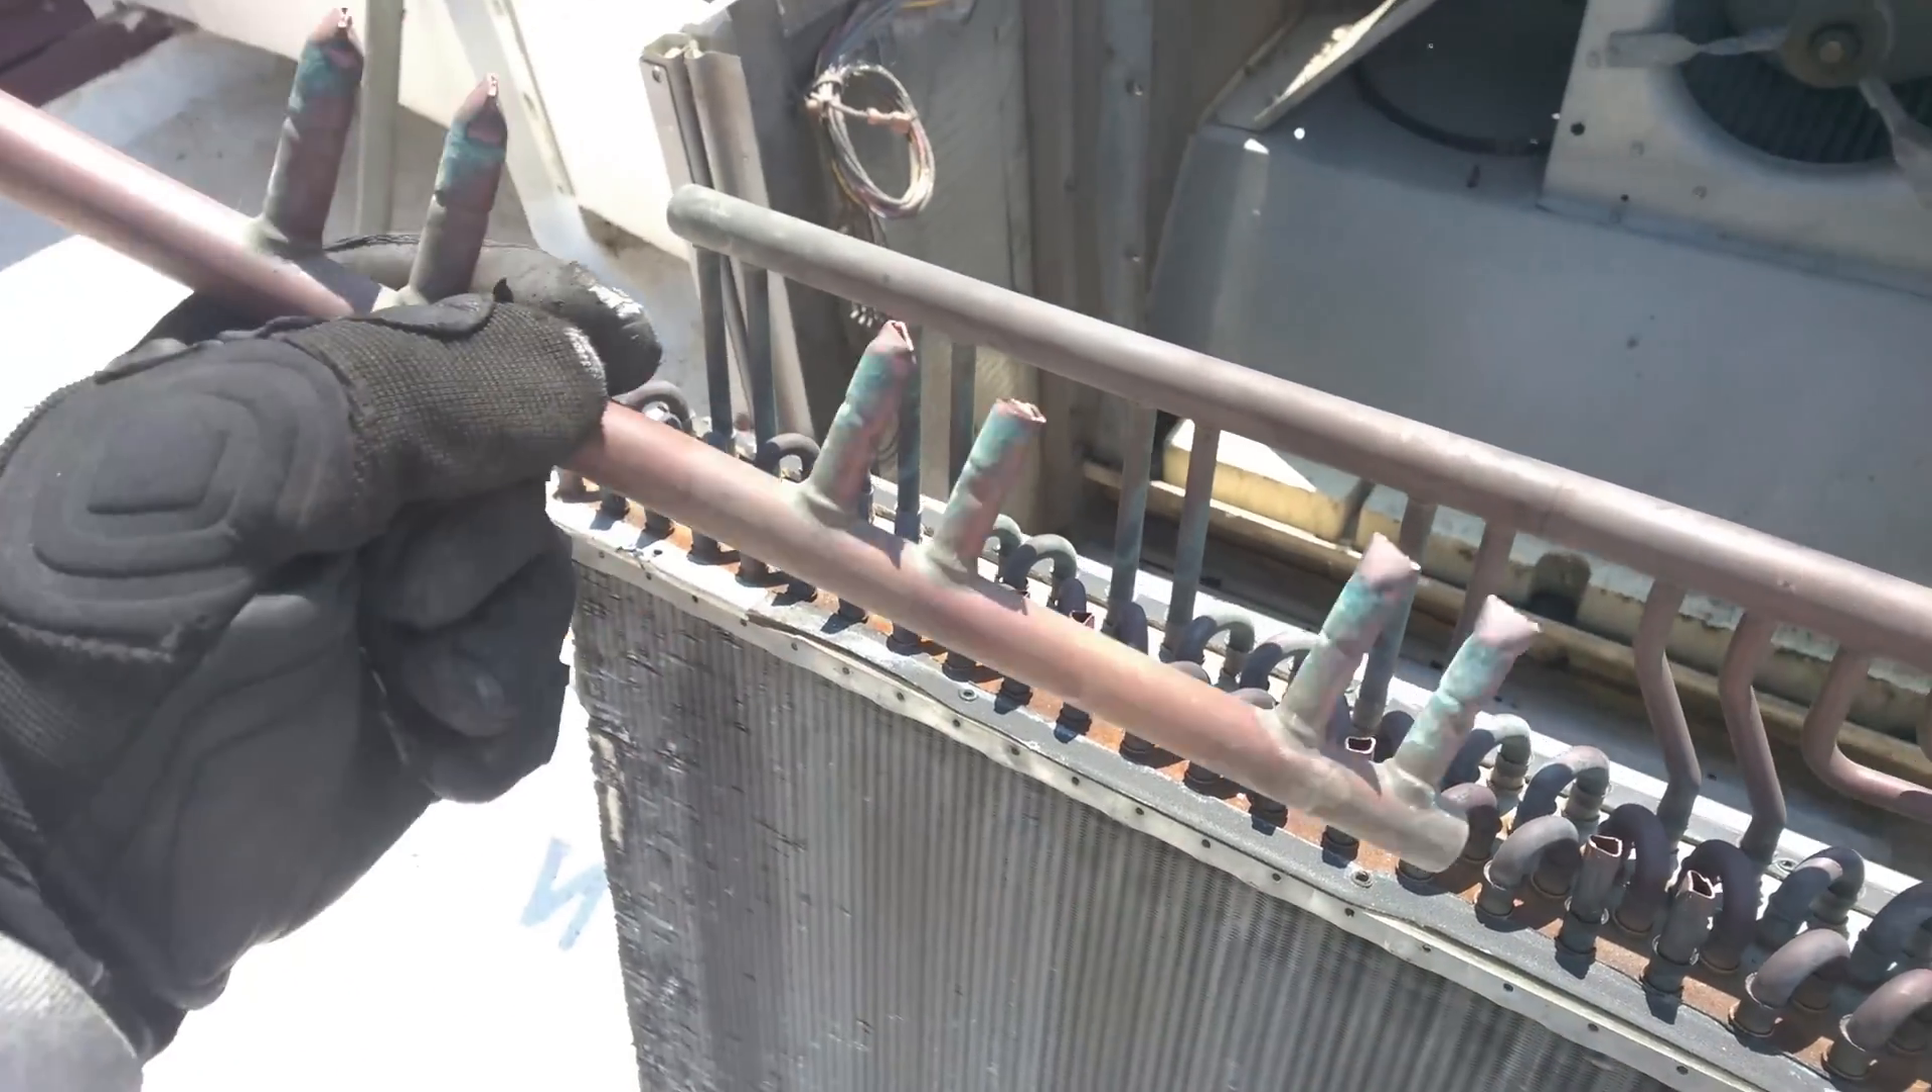Okay, here's the manifold assembly cut off.